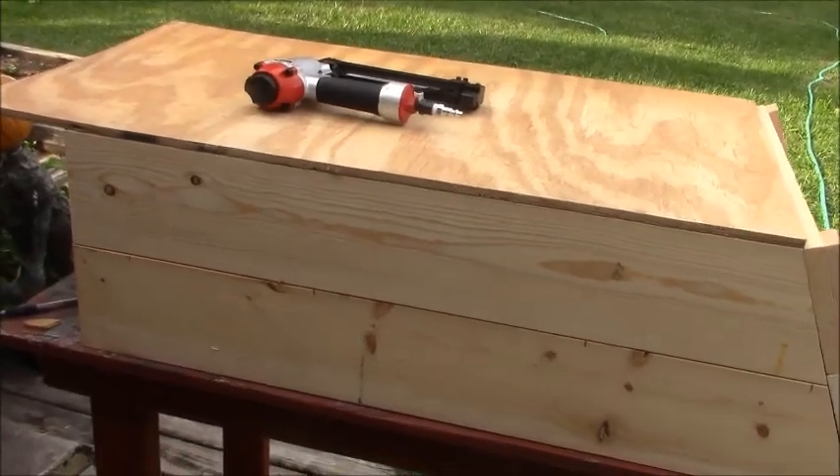But so far I got the body put together.